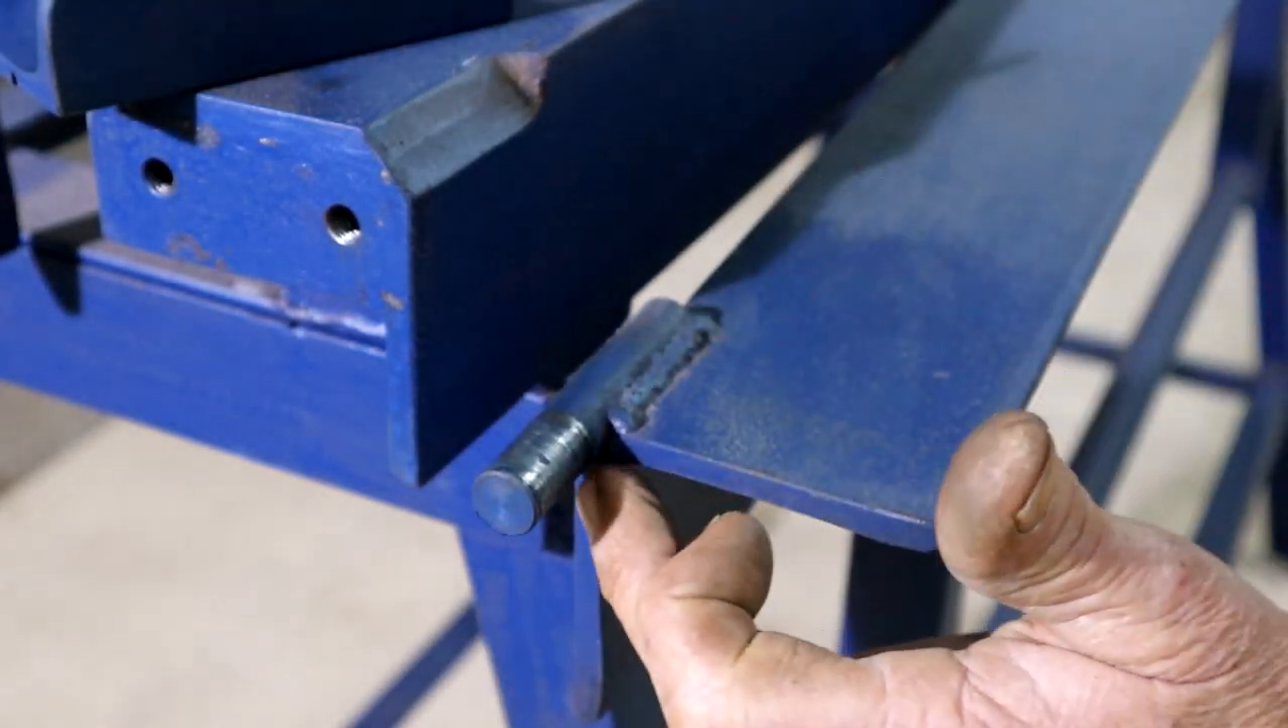This length of 16 millimeter round bar, 5 8 inches, is welded onto this piece of angle bar.